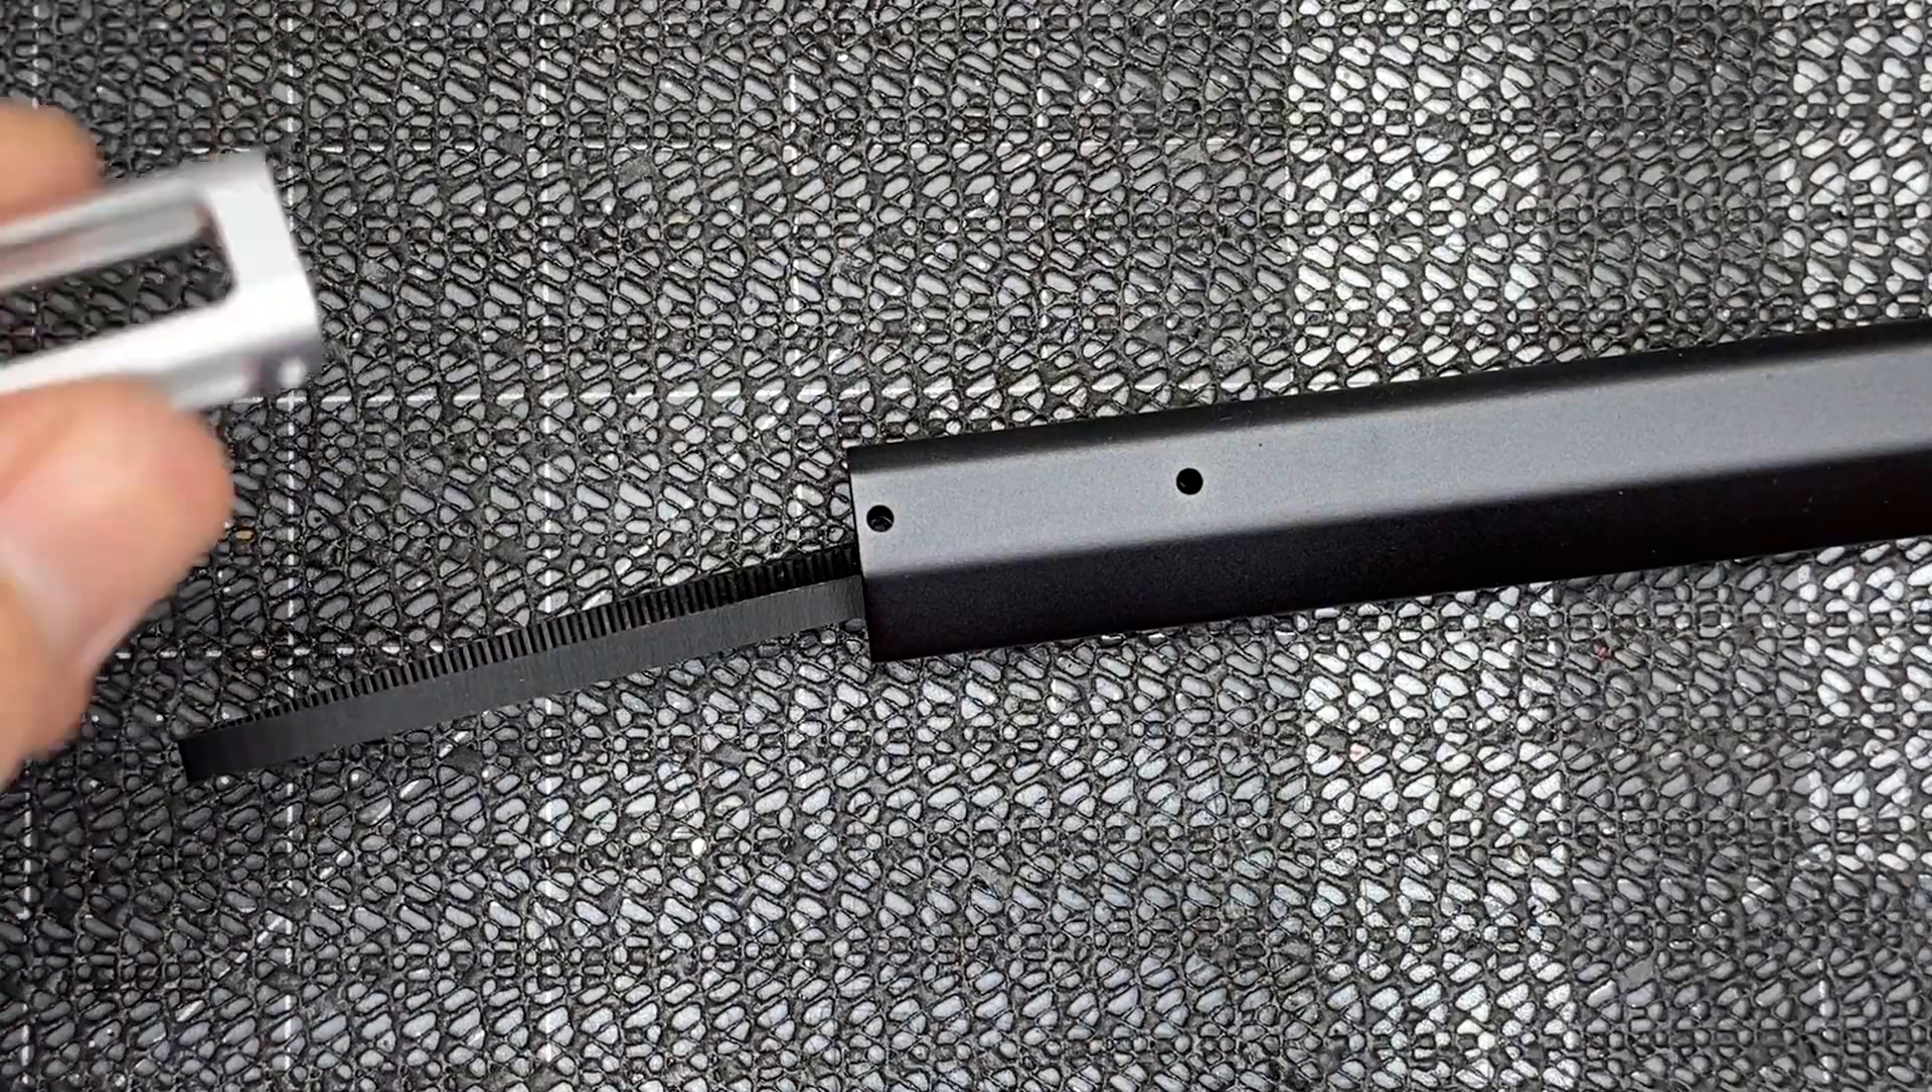So now our belt is through our boom and then you can simply just pull the painters tape off.